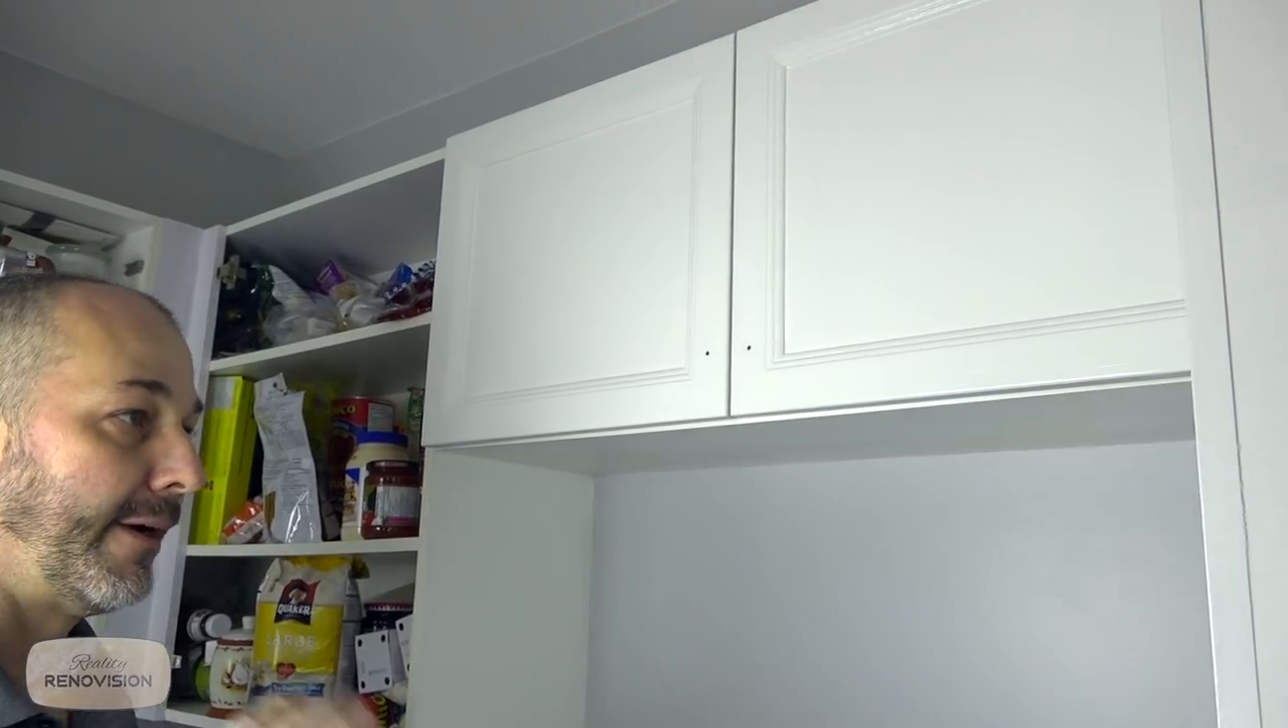Now, the only other thing that has to be done, of course, is putting the door hardware on.